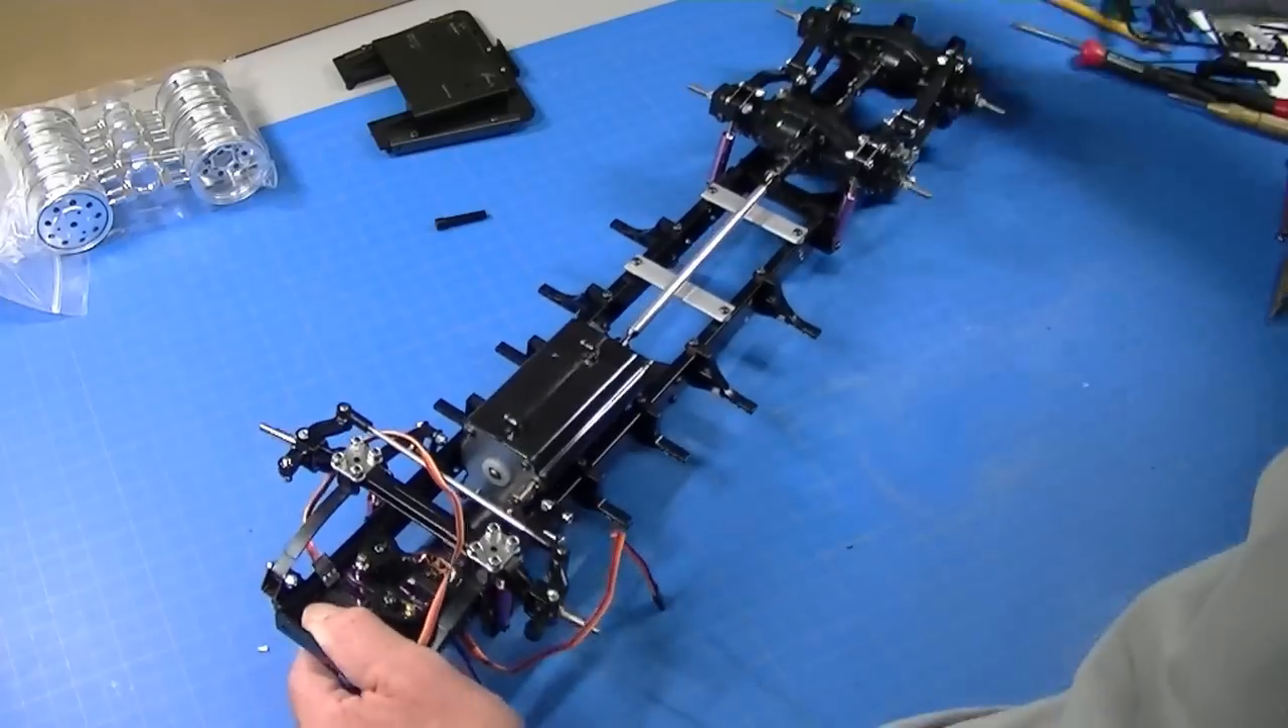So you can see here that I've got my my chassis assembled. I've got my gearbox in. I've got the rear ends.